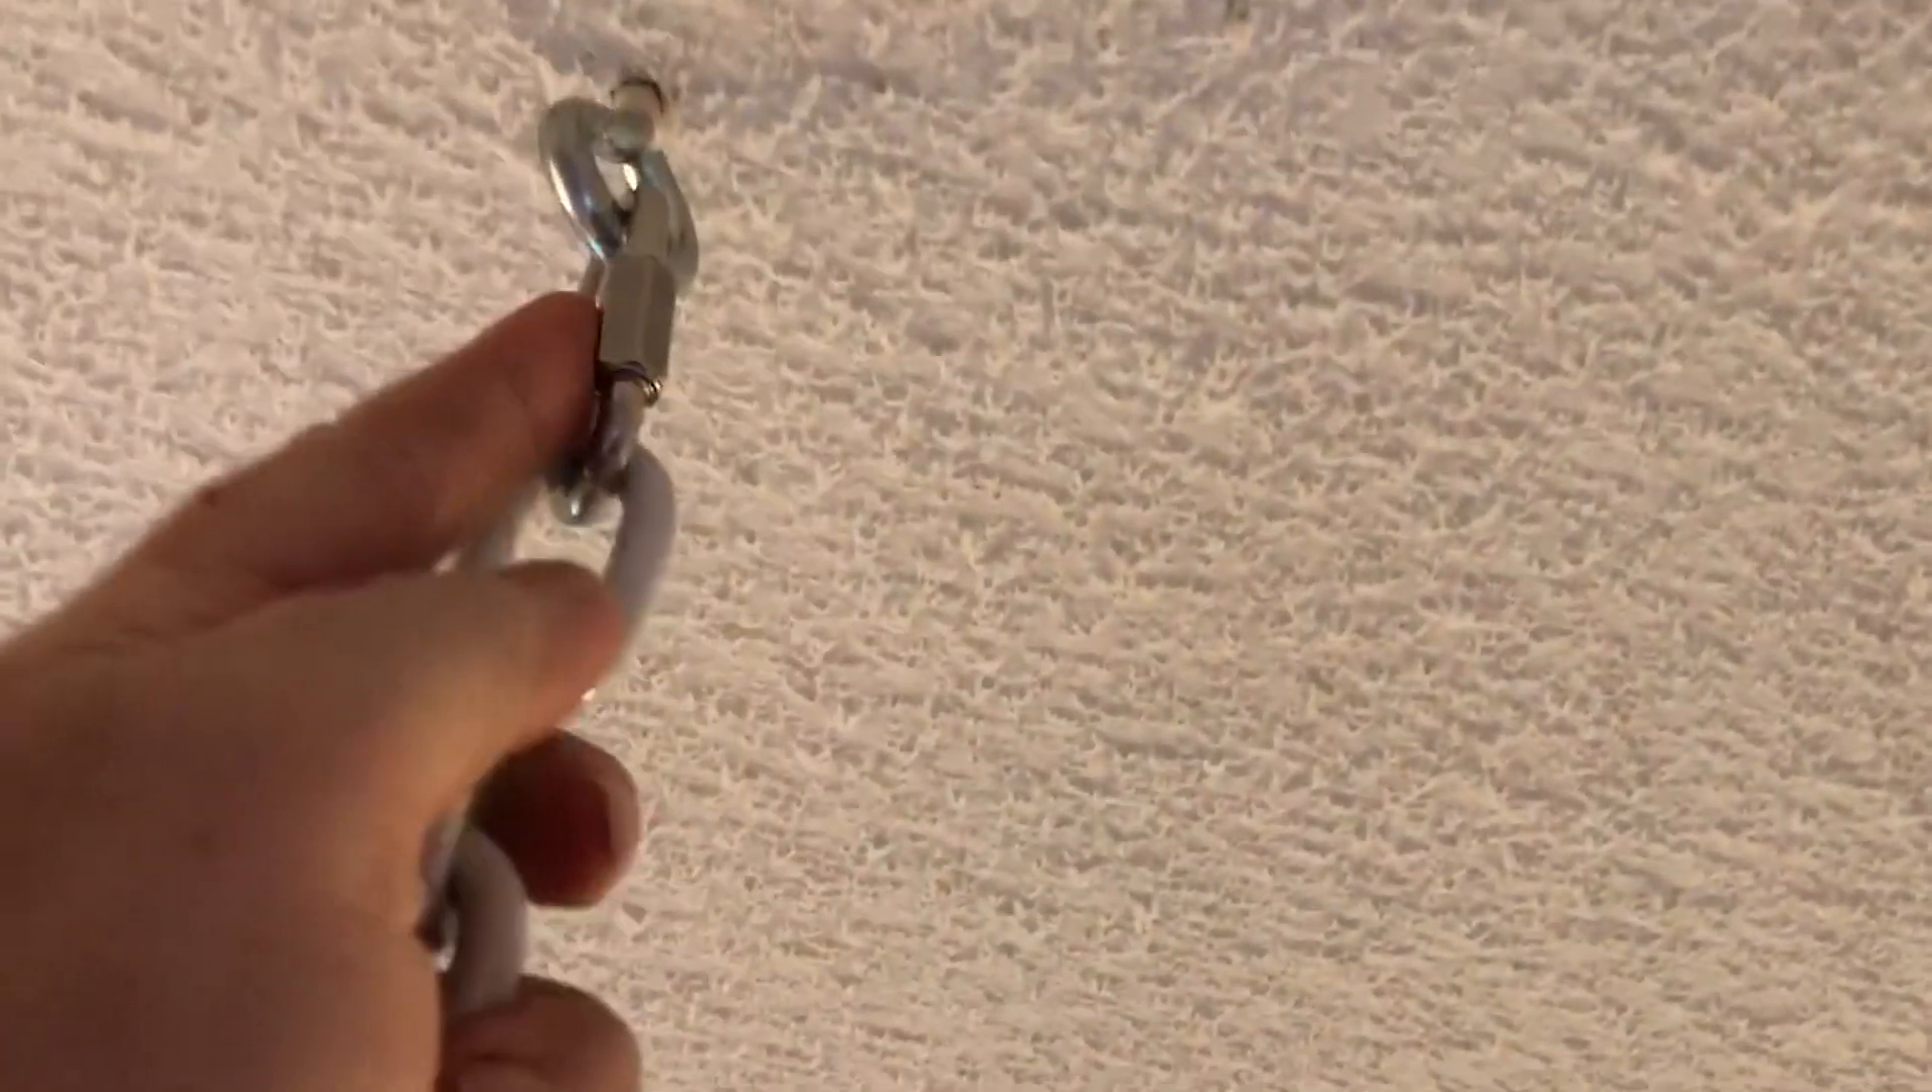We've got the chain mounted in the ceiling. All right.